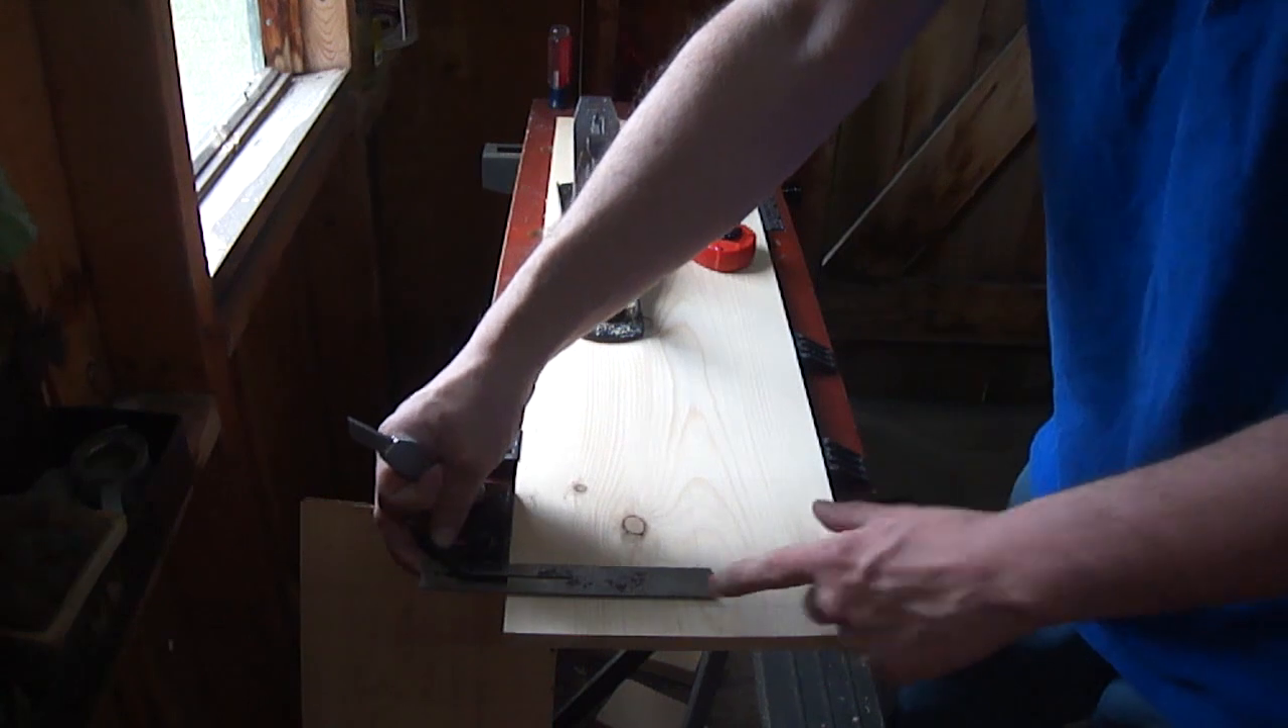Now this square isn't long enough to go across this board.